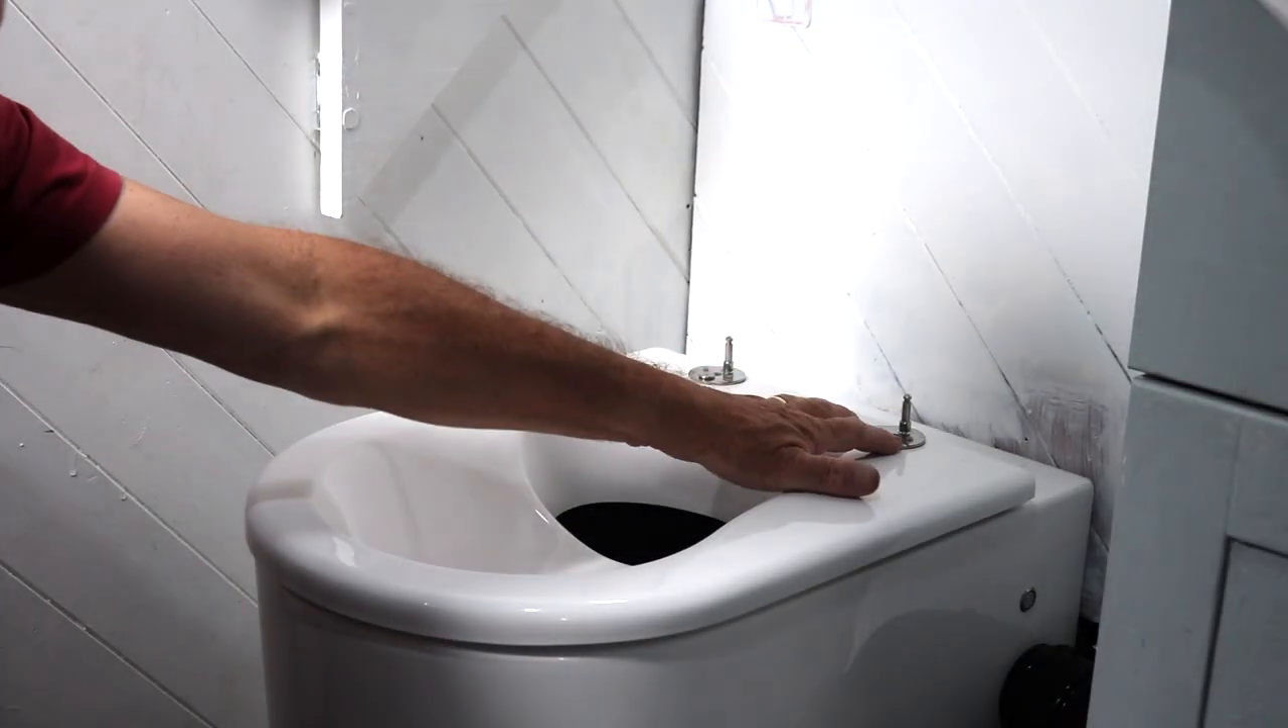The fittings for the toilet seat are already actually on the toilet.